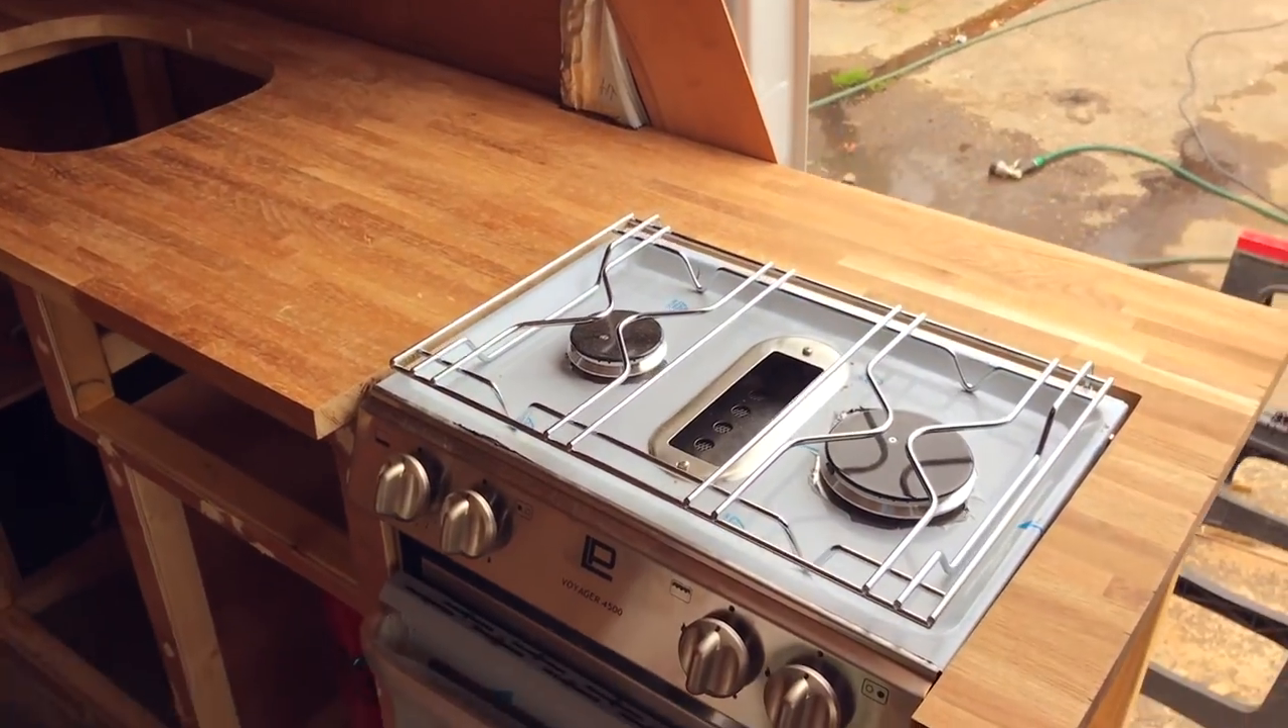So the cabinet the worktop cutting out went to plan all worked out well everything fits.